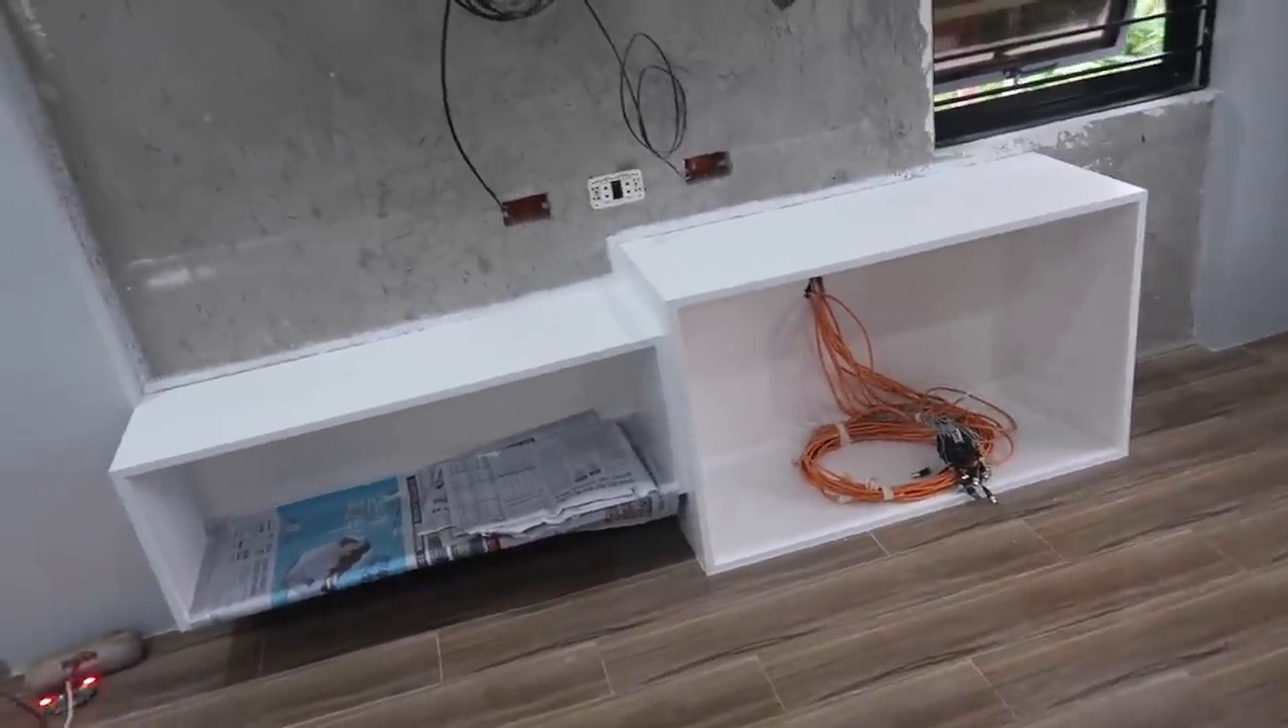And, it's looking like they have gotten some cabinets in here all done. And painted out.